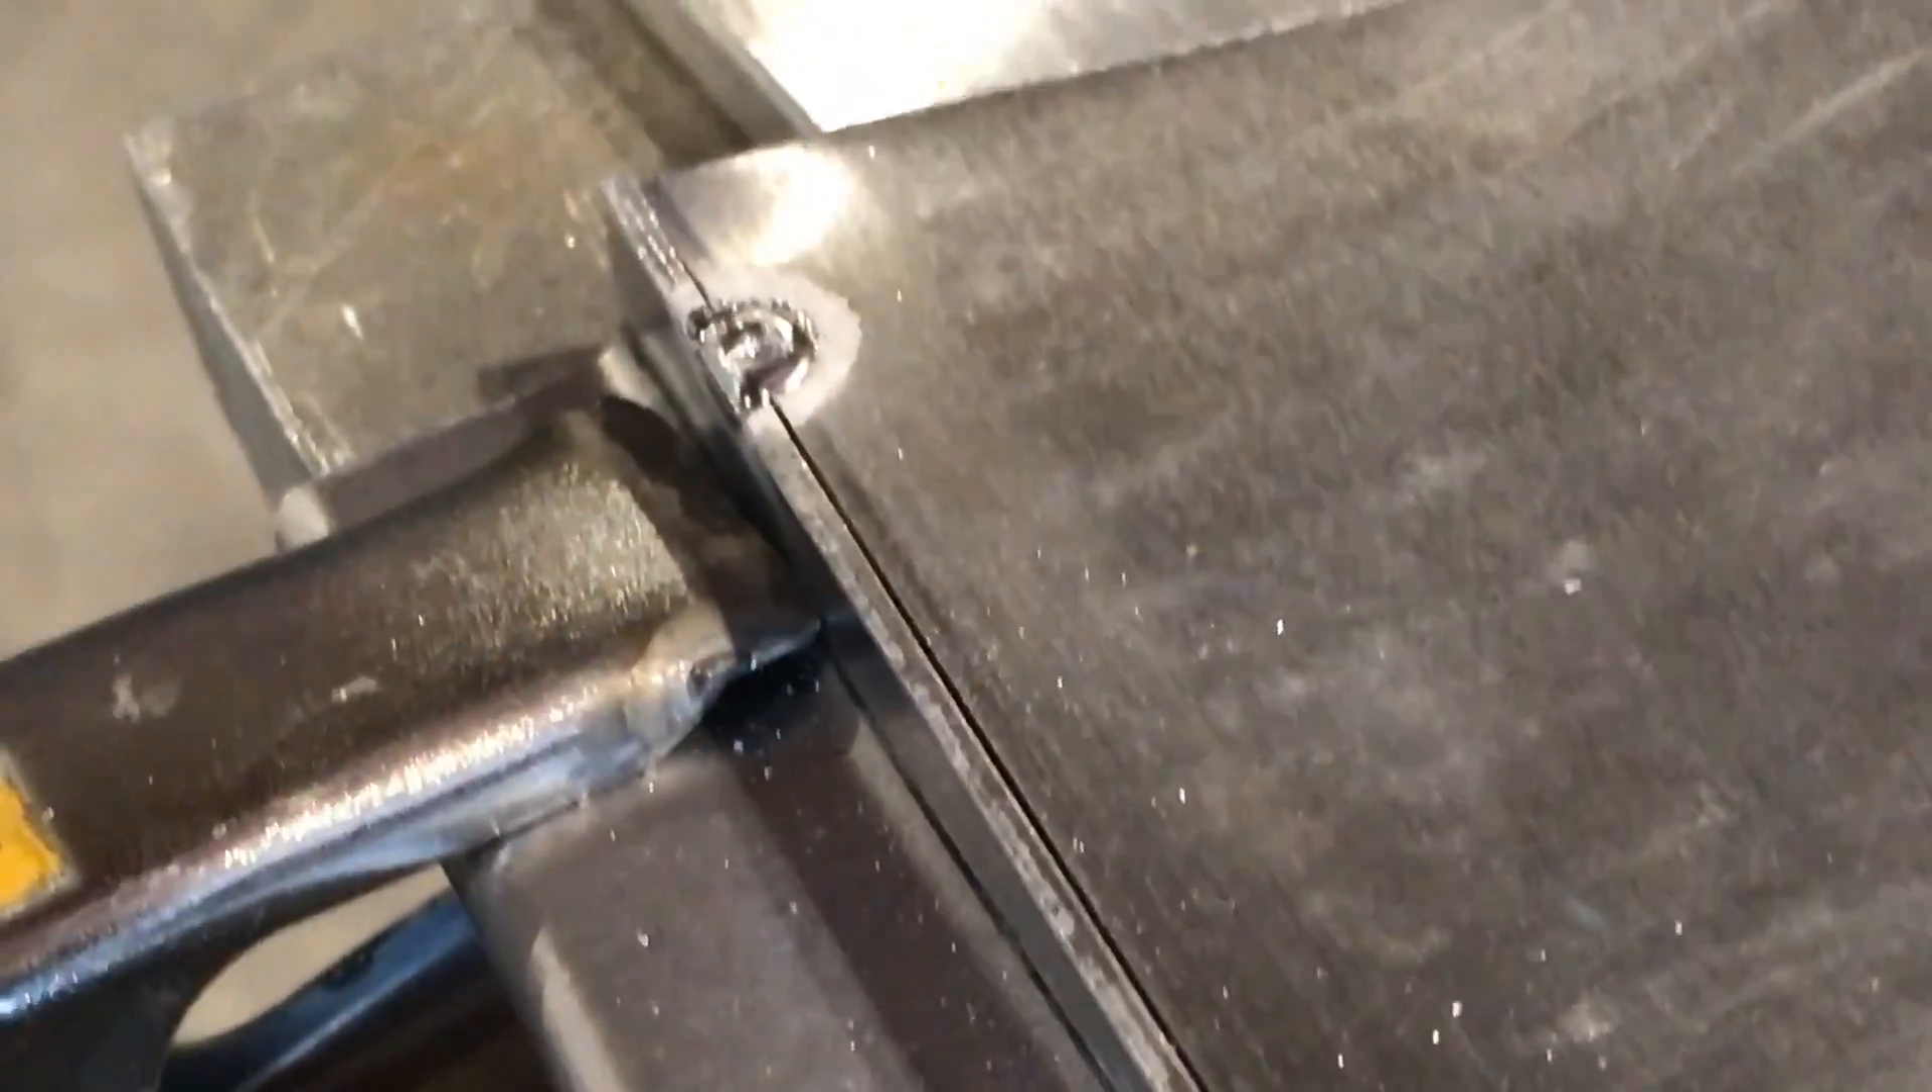You can see we have a nice clean fitment along the panel and we're going to go ahead and just lay a bead all the way along here.